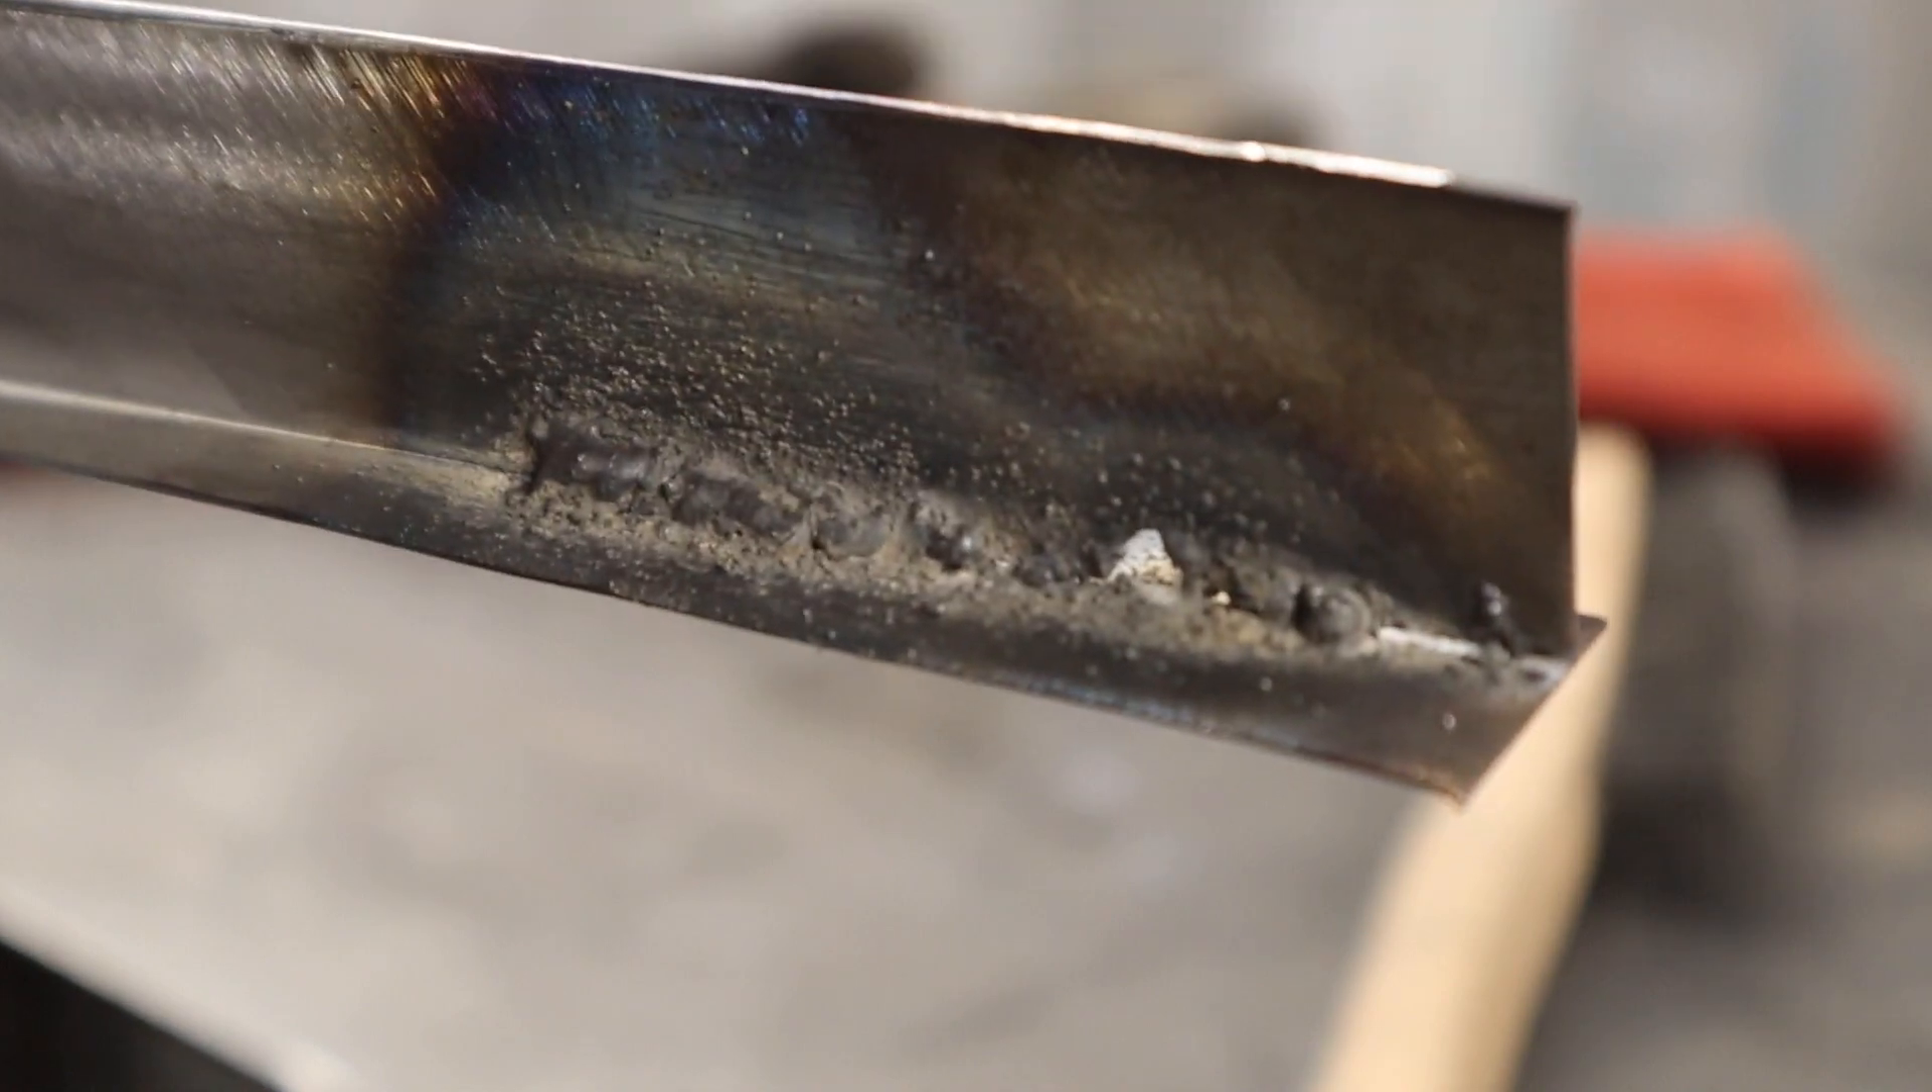These two pieces are welded together although it is horribly ugly but anyway let me go ahead and get this switched over to a different machine and we'll give it another try.